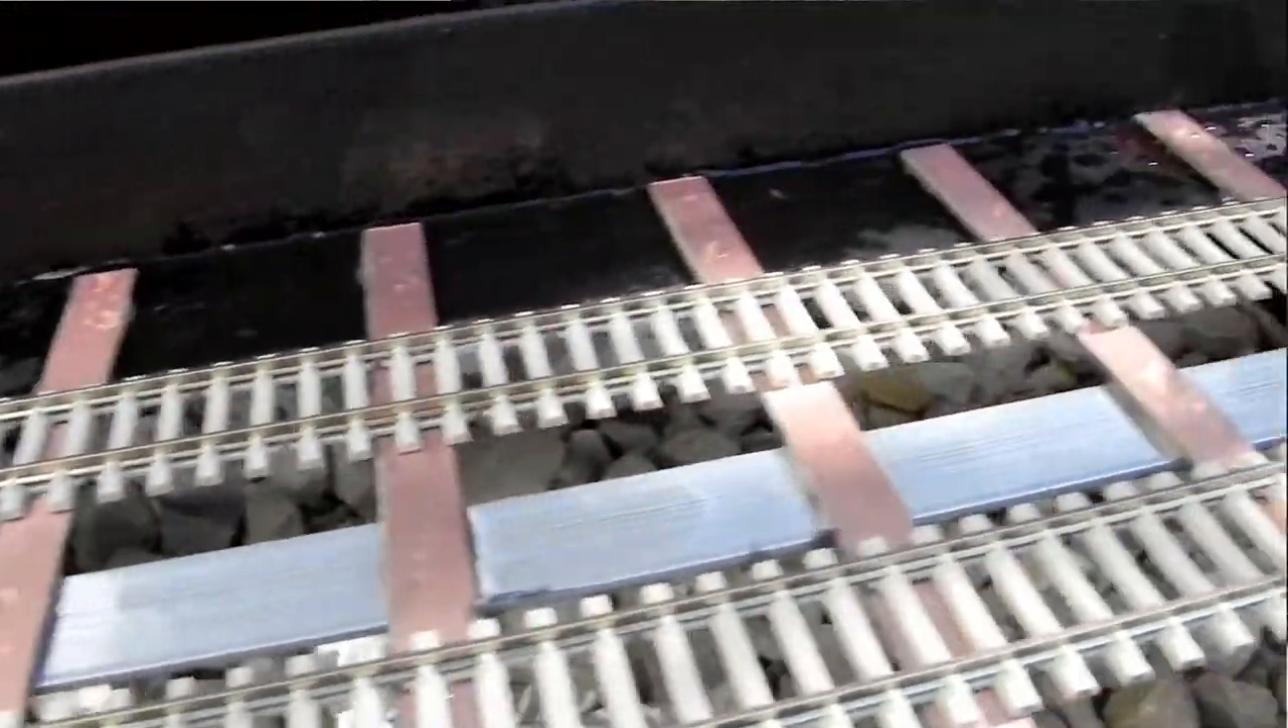I've got two brand new pieces of flex track on the bridge there.